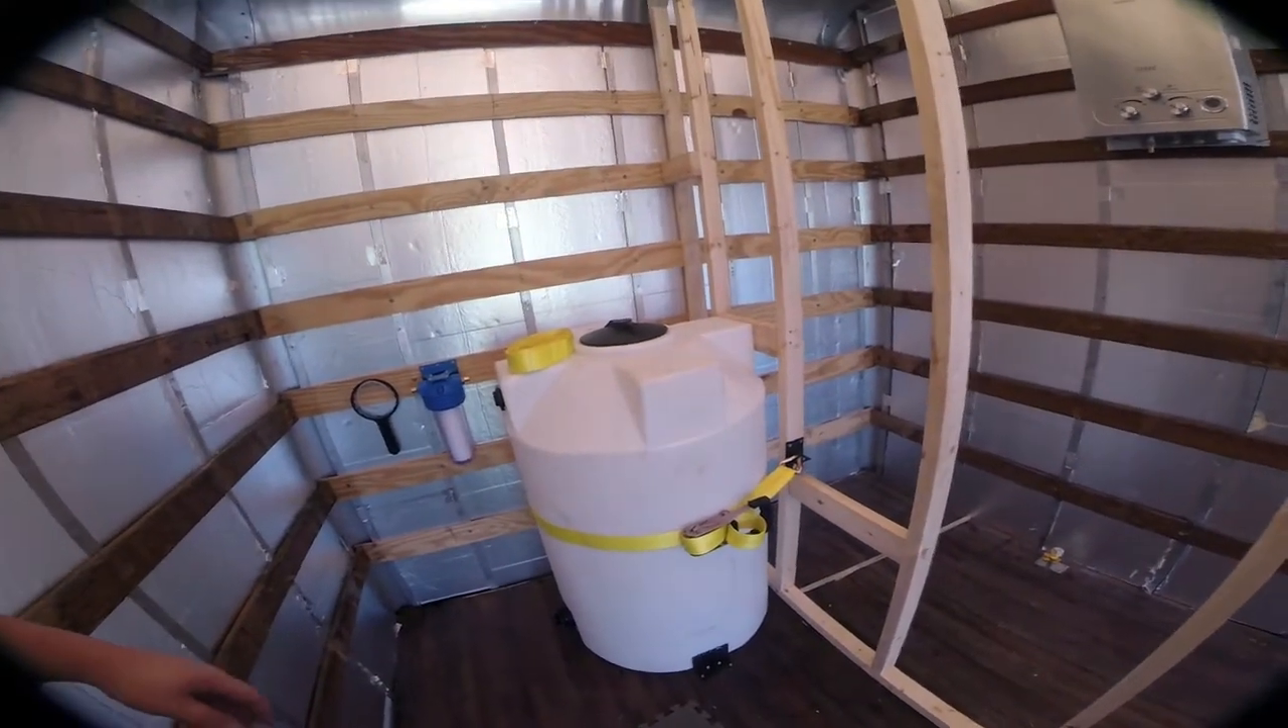So there's our water tank mounted and secured I mean this thing's not going anywhere.